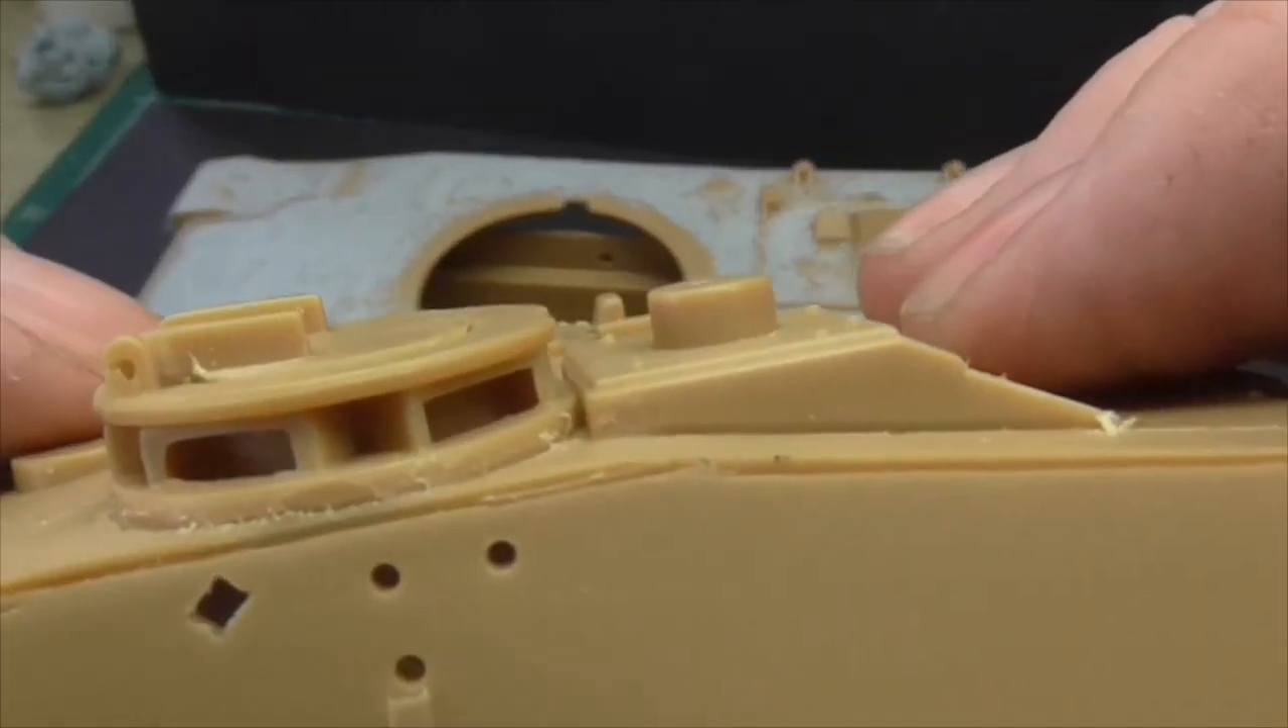Now you can see gaps between the different vision ports or blocks.